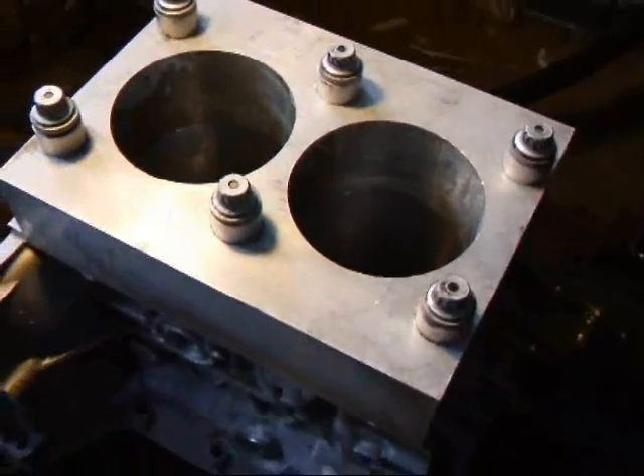Alright, I've installed the torque plate on top of this block and we normally do this with all the sleeves that we put in these because what it does is to simulate the stress of the cylinder head.